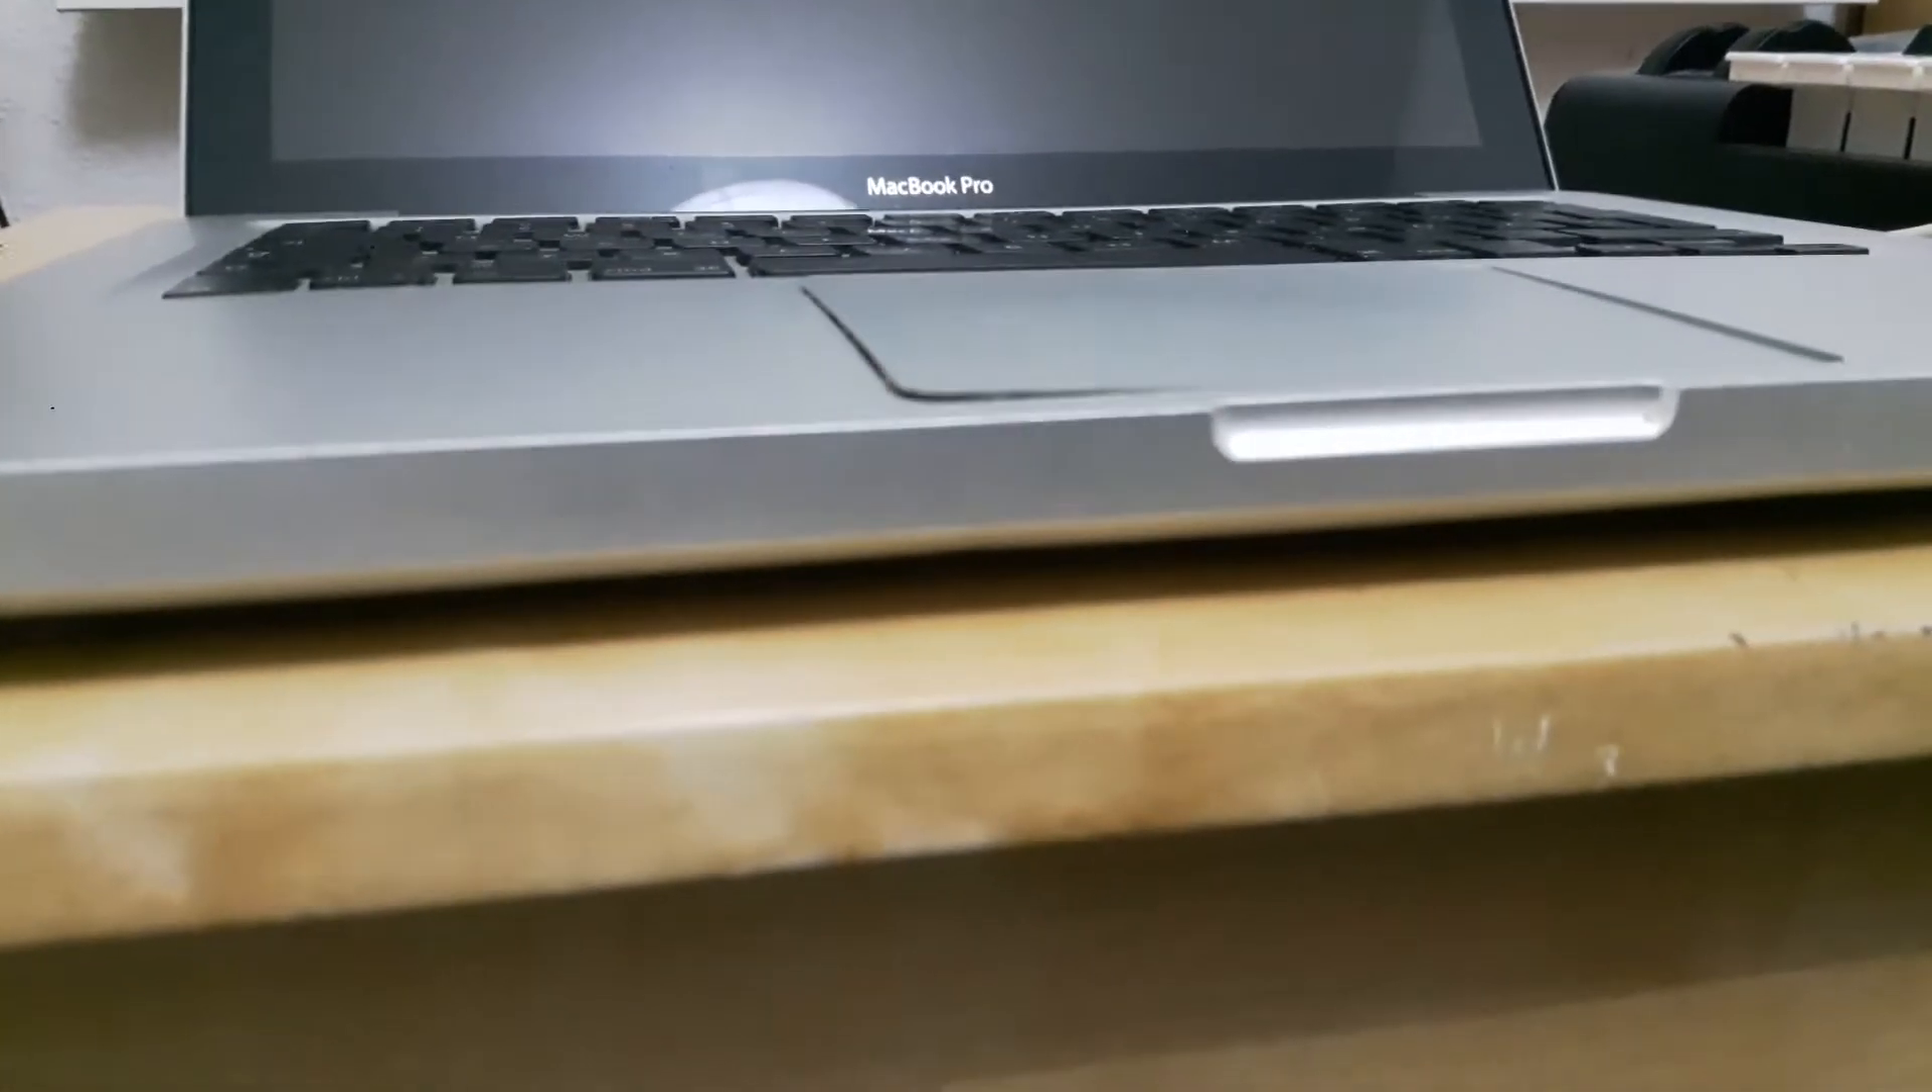I just noticed that my old Macbook Pro's mousepad is popping out.